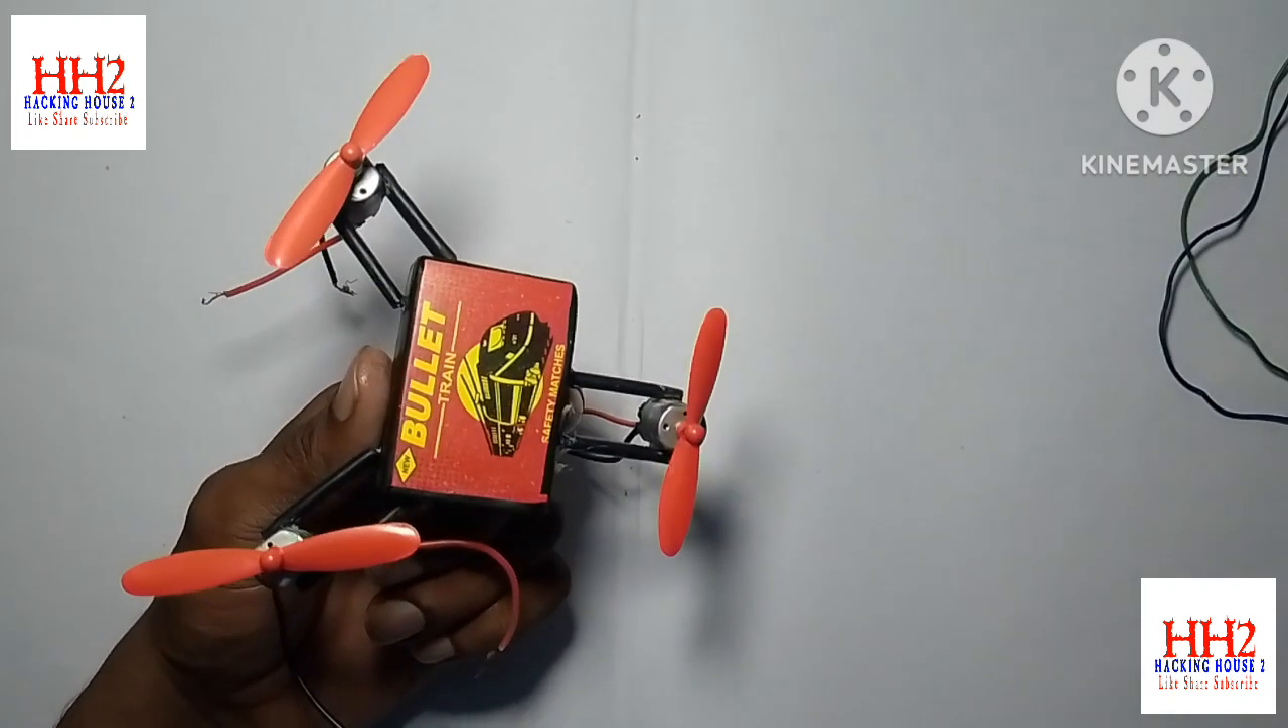तो दोस्तों हमने ड्रोन मोटर को माचिस के बॉक्स से हमने जोड़ जैसे कि आप देख सकते हैं।